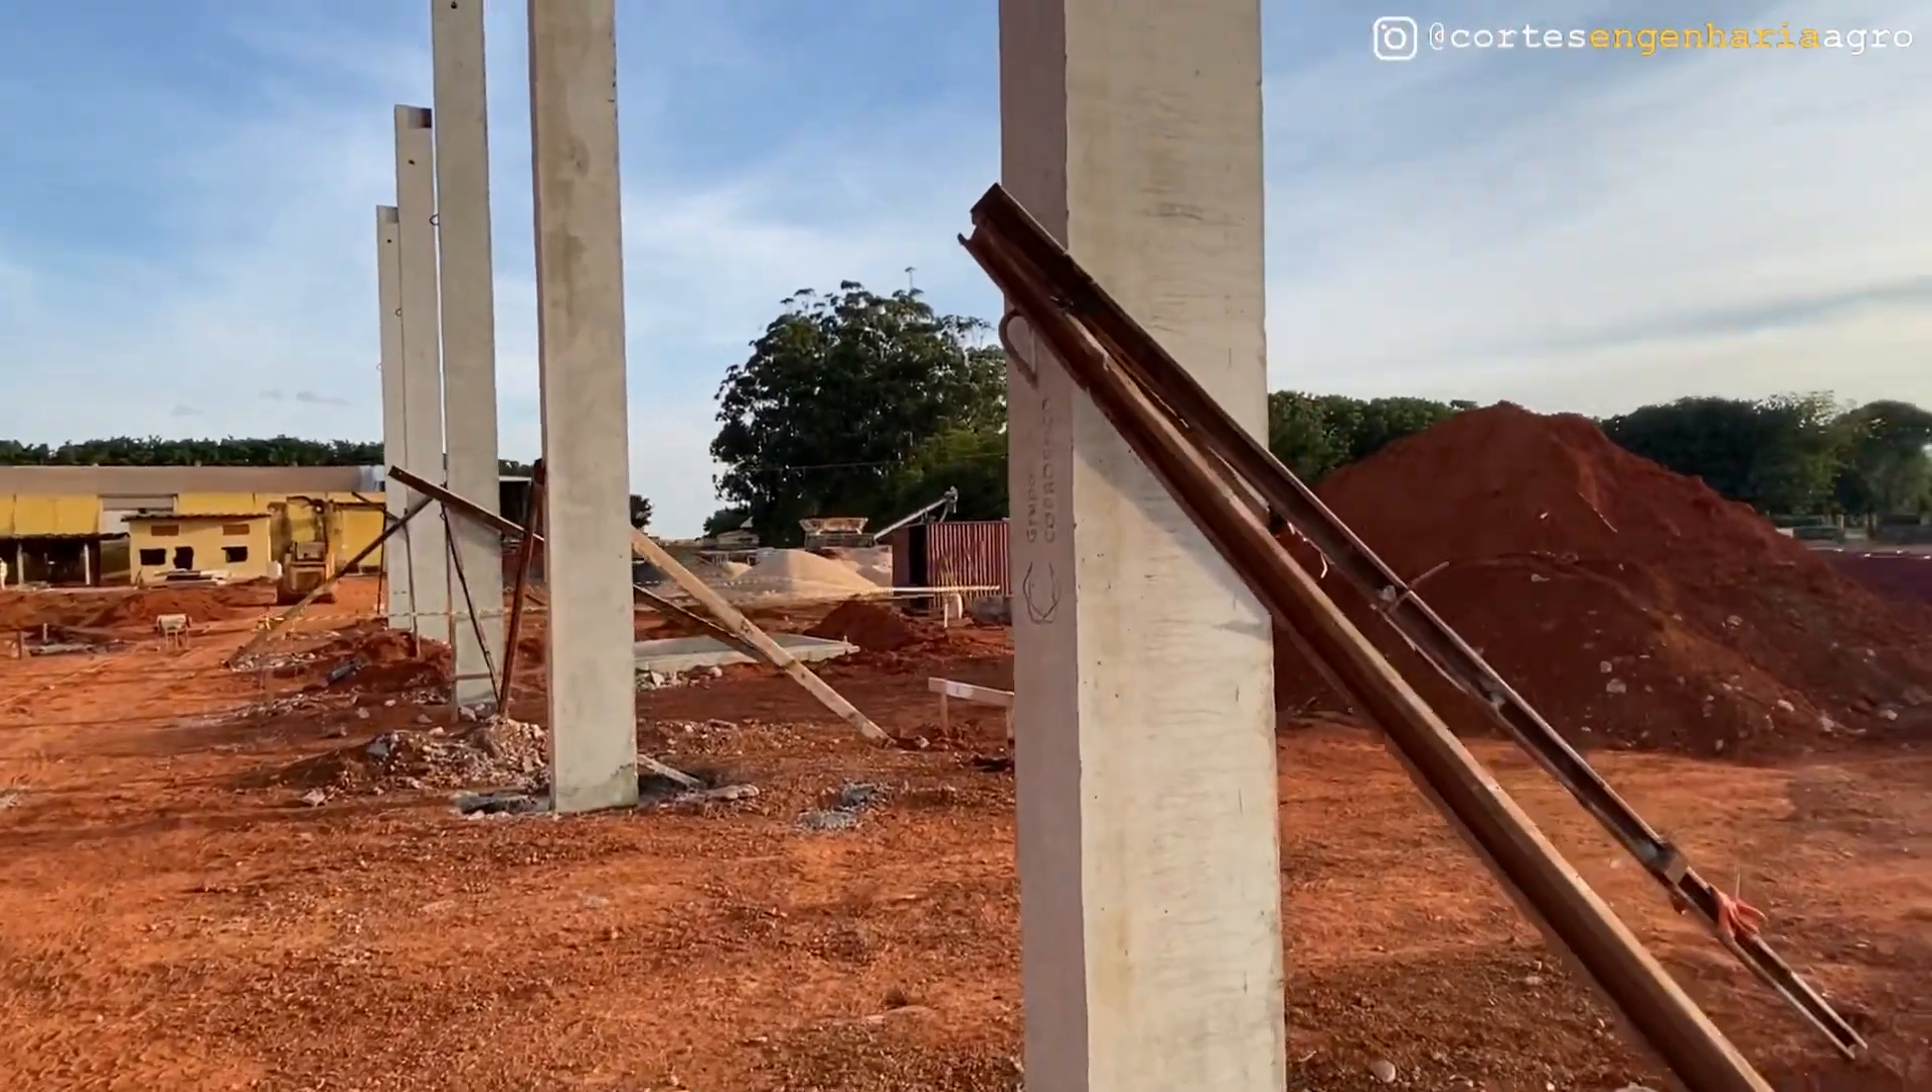Aqui vários pilares que já foram colocados.